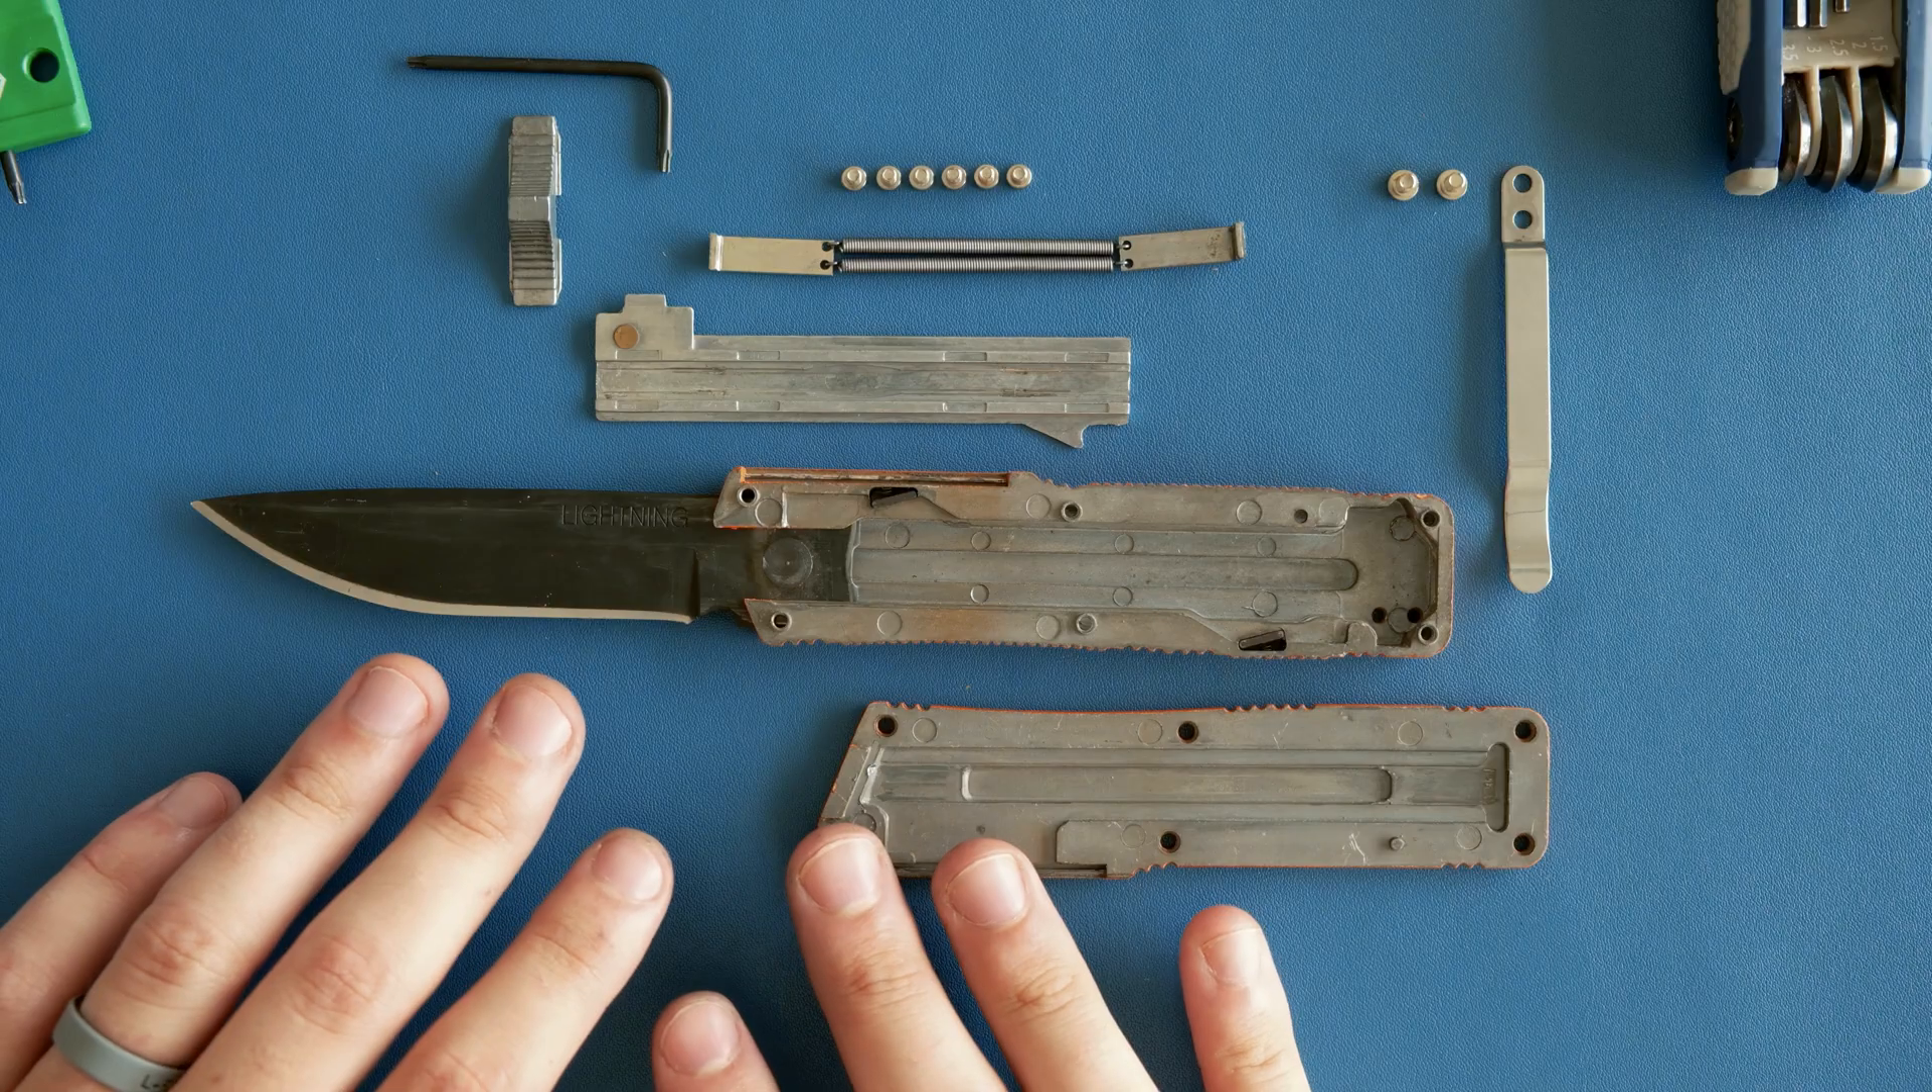So I have the knife here fully disassembled.